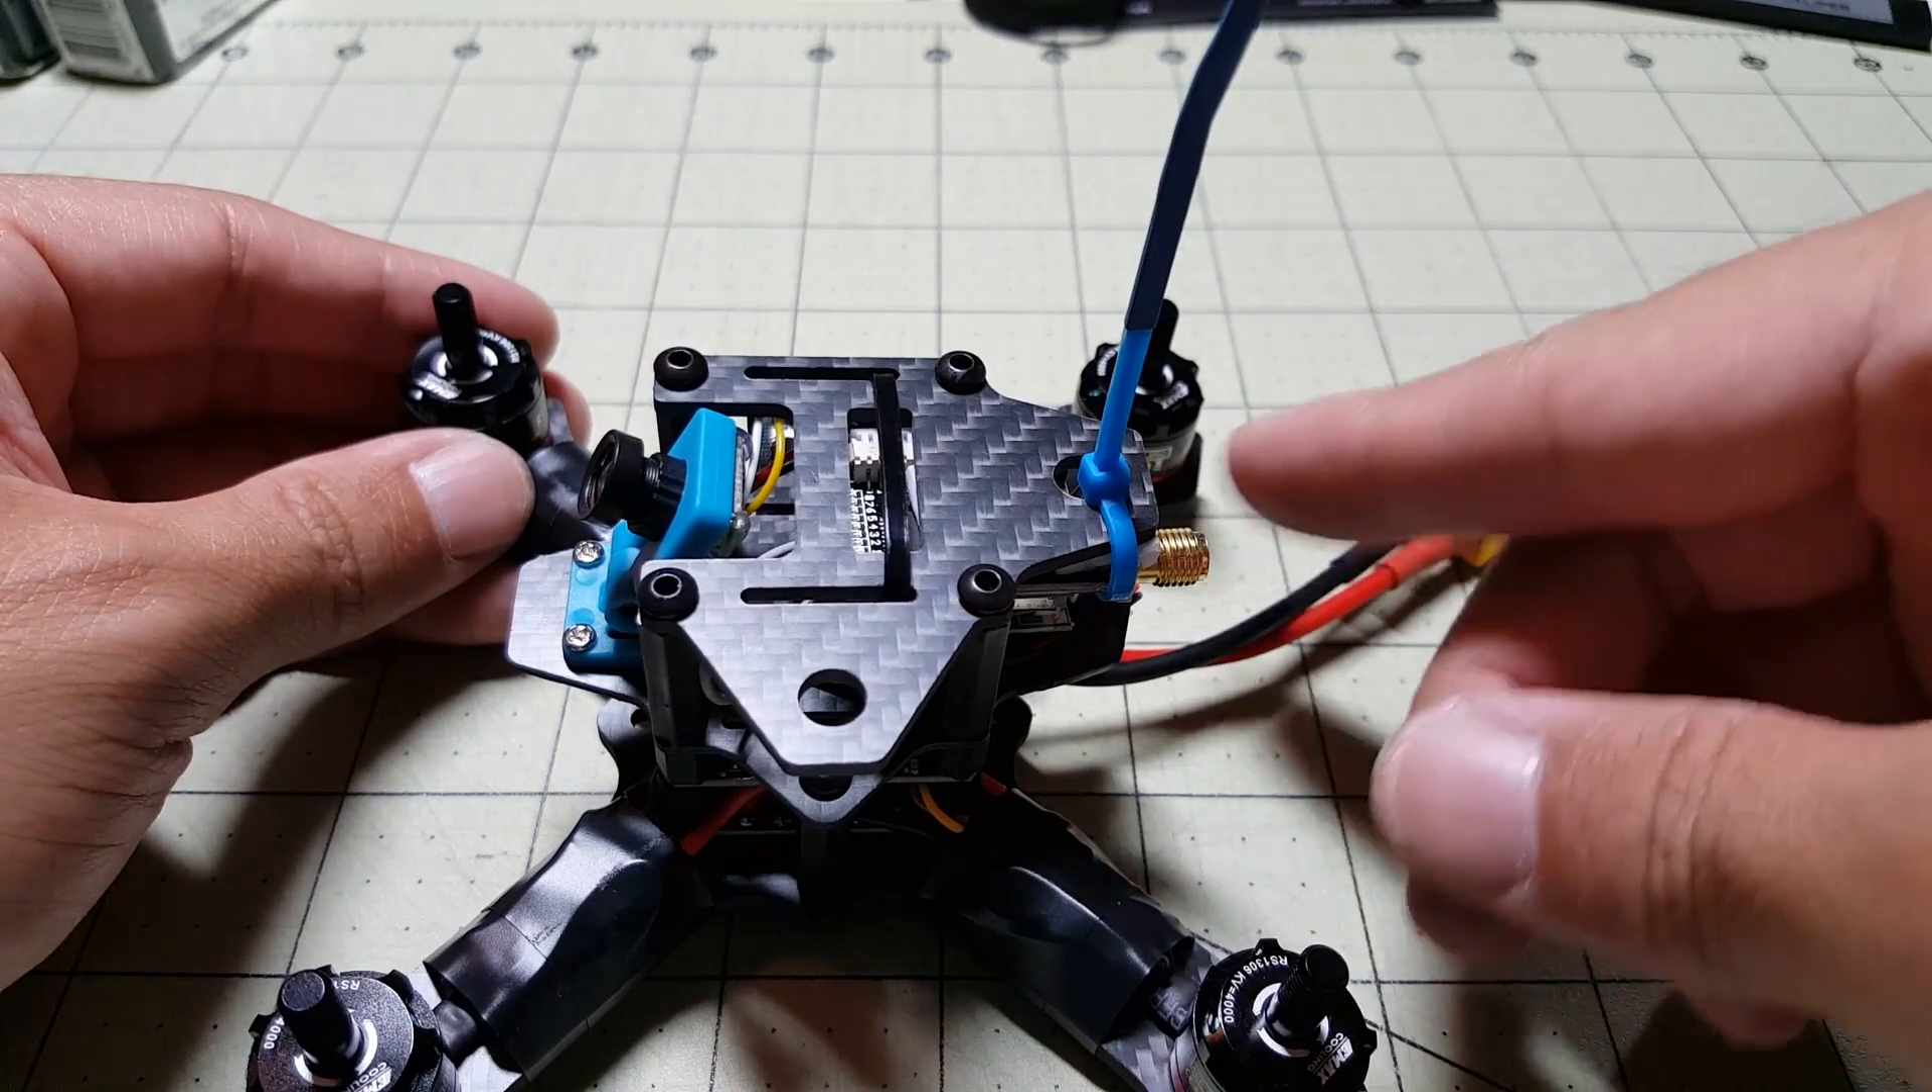Okay guys so for the most part this is done I still need to put on the props and my VTX antenna but I've mounted all the FPV stuff here.